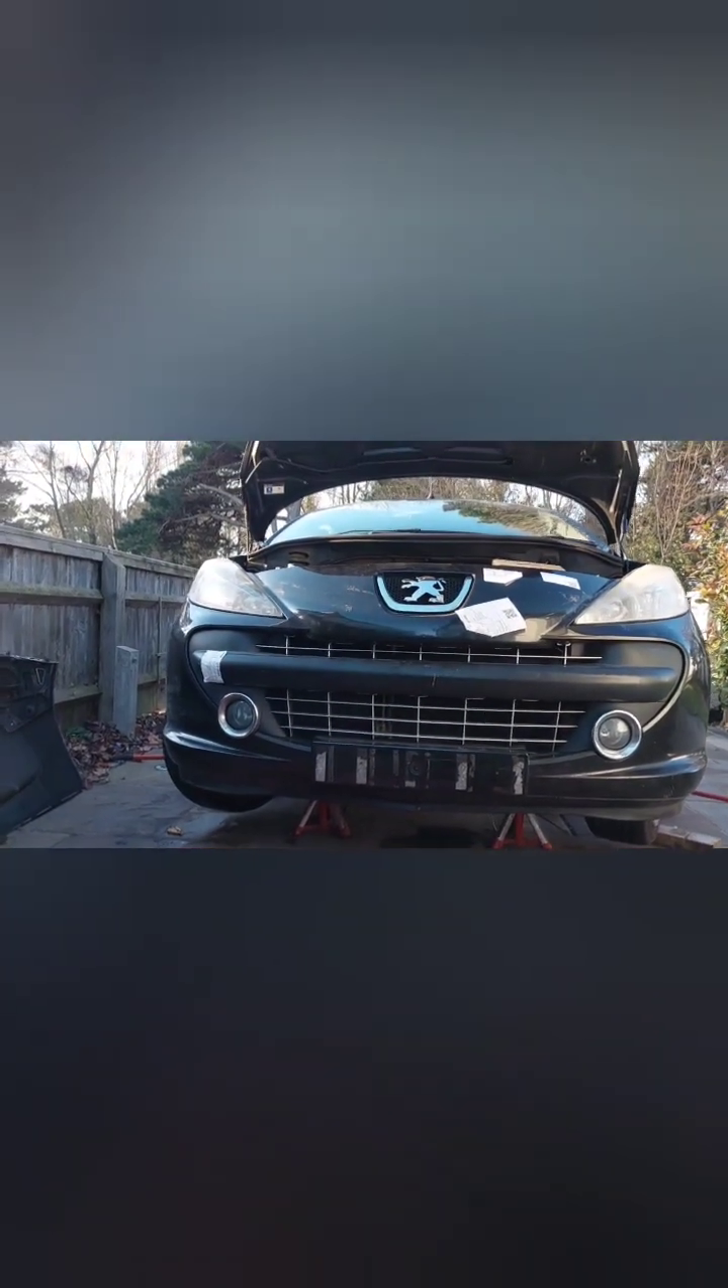Now the last thing is to put a number plate on and get it off the jacks.